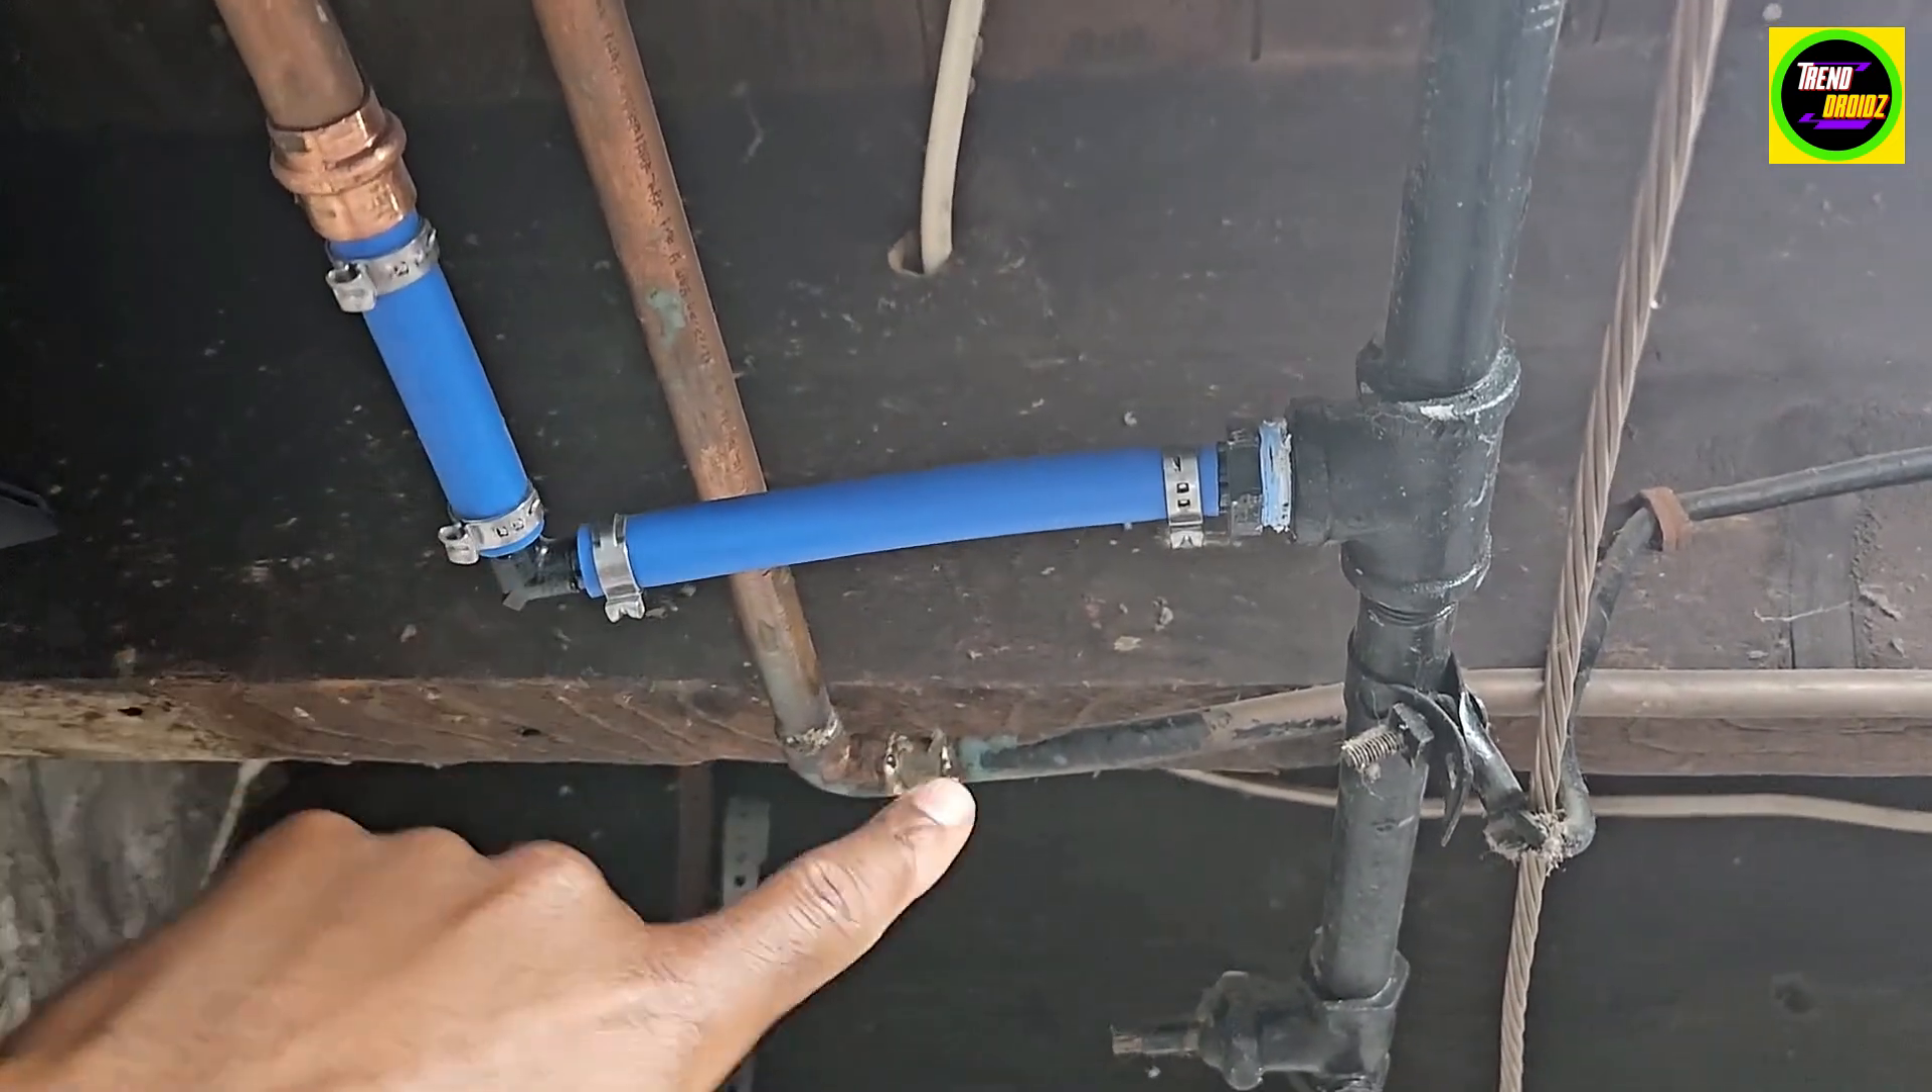As you see, I got the PEX pipe. I have this hooked up to the cold water, which is going to our sink.